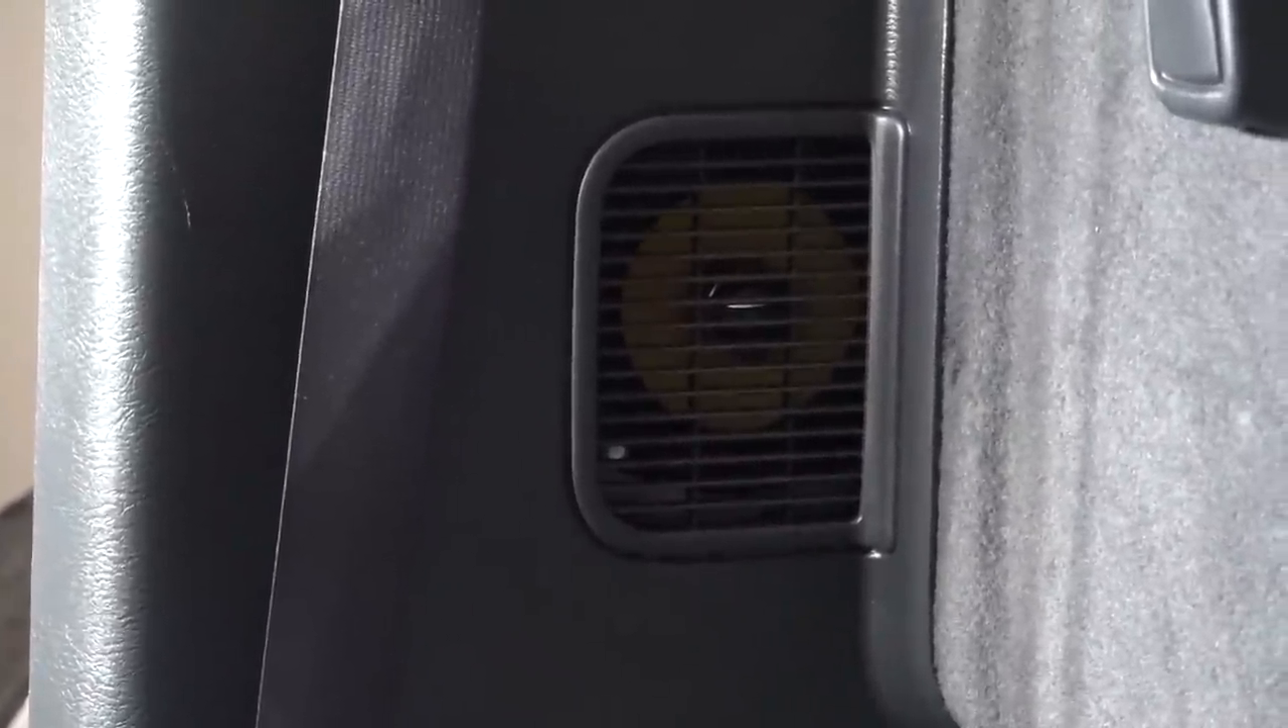We've got our nice new C -pillar speakers installed. Kind of cool. You can see the yellow for the JL Audio speakers that we installed.